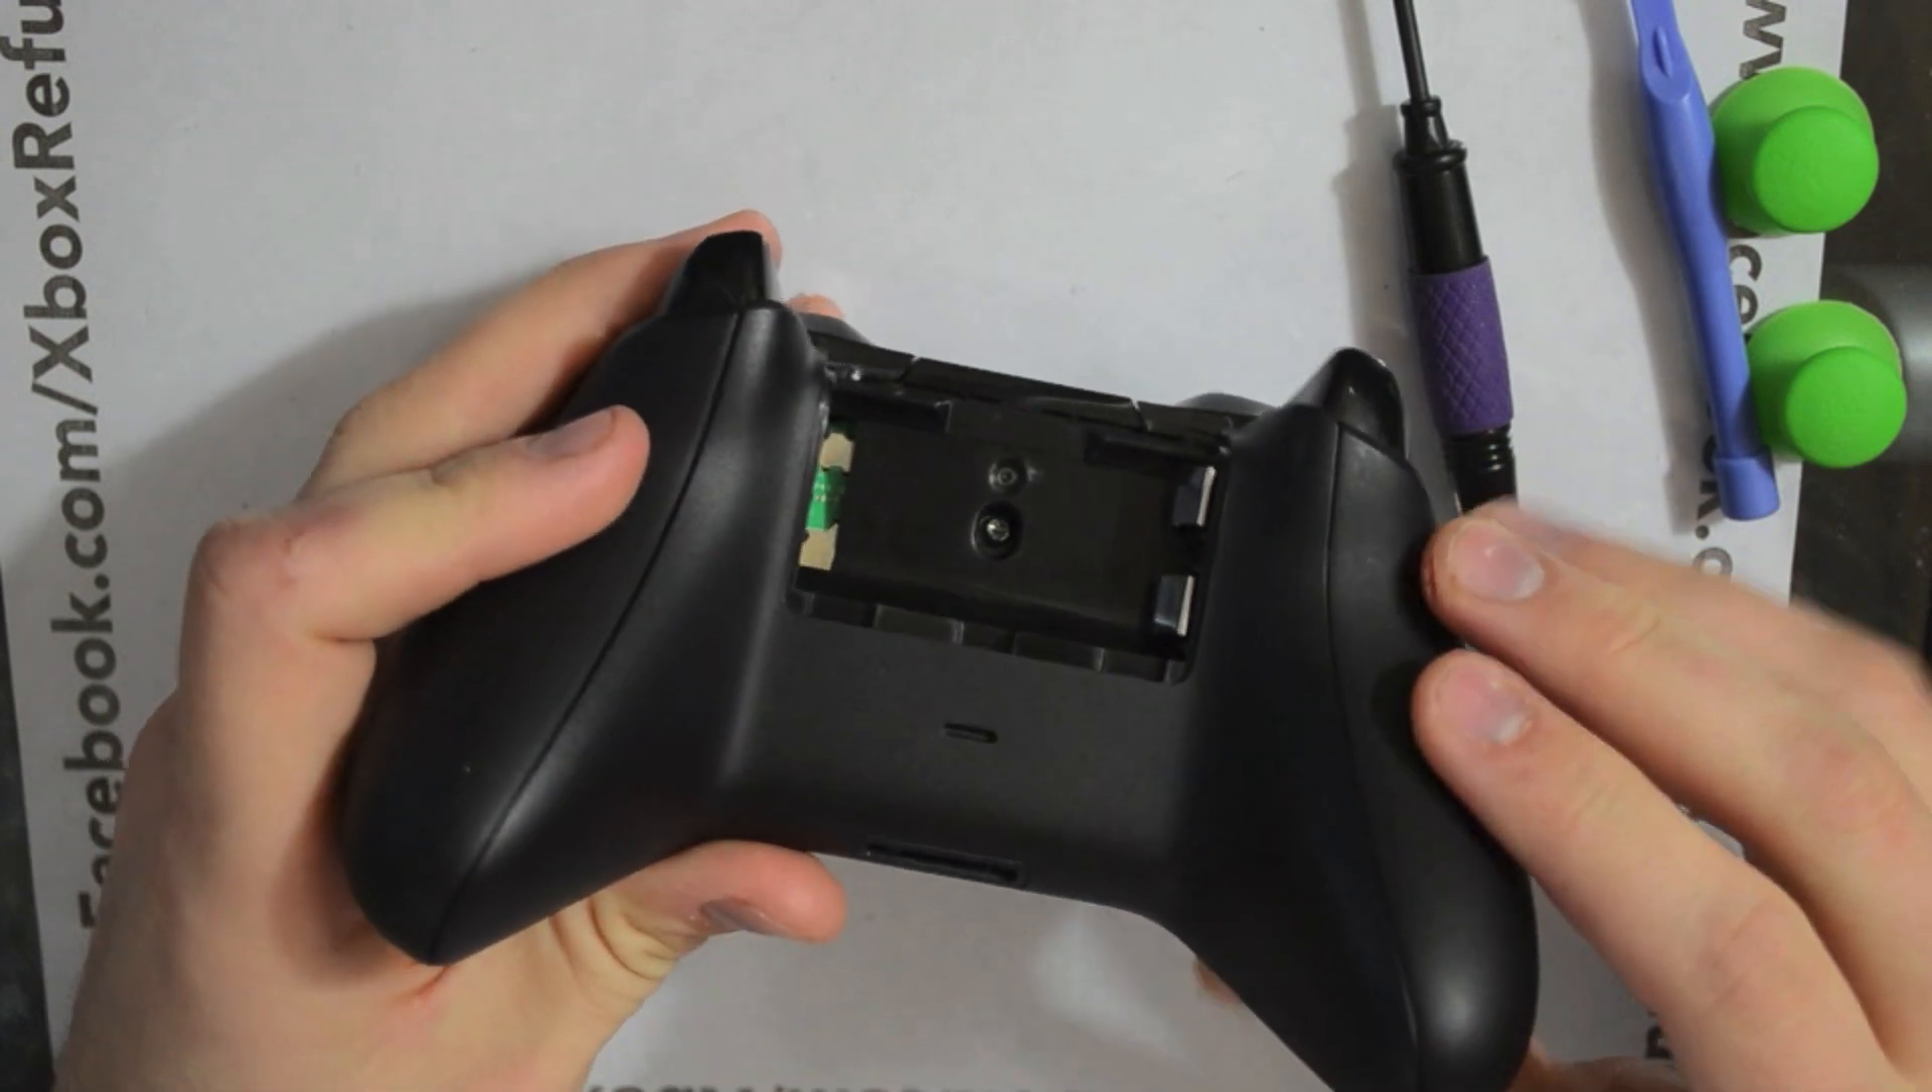Take the battery case off, which I've already done.